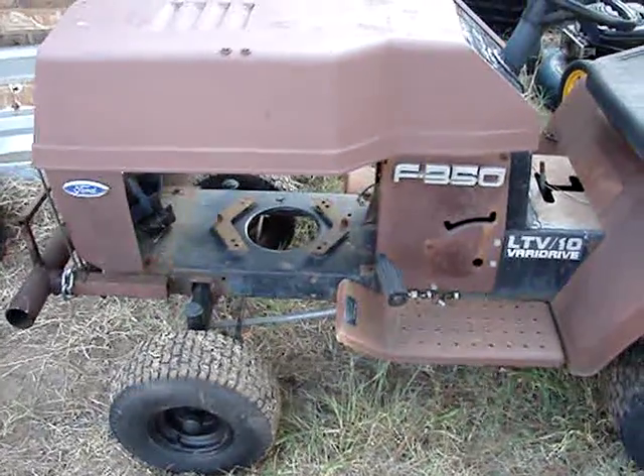Everyone, you know, has commented, why haven't I got an engine in this thing yet? But, engine's the last of my problems and worries, because it's an 18-horse Twins going in it, one that I already had that ran.